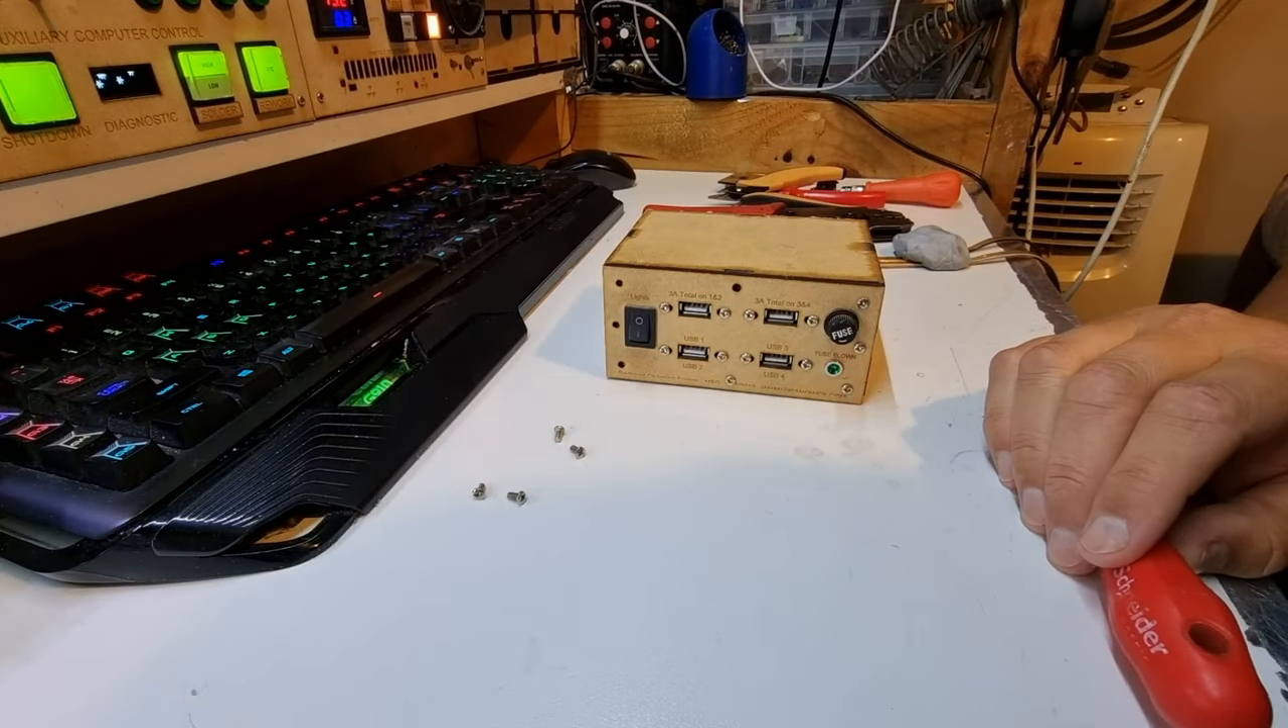All right these screws are out so now we can extract the front panel.